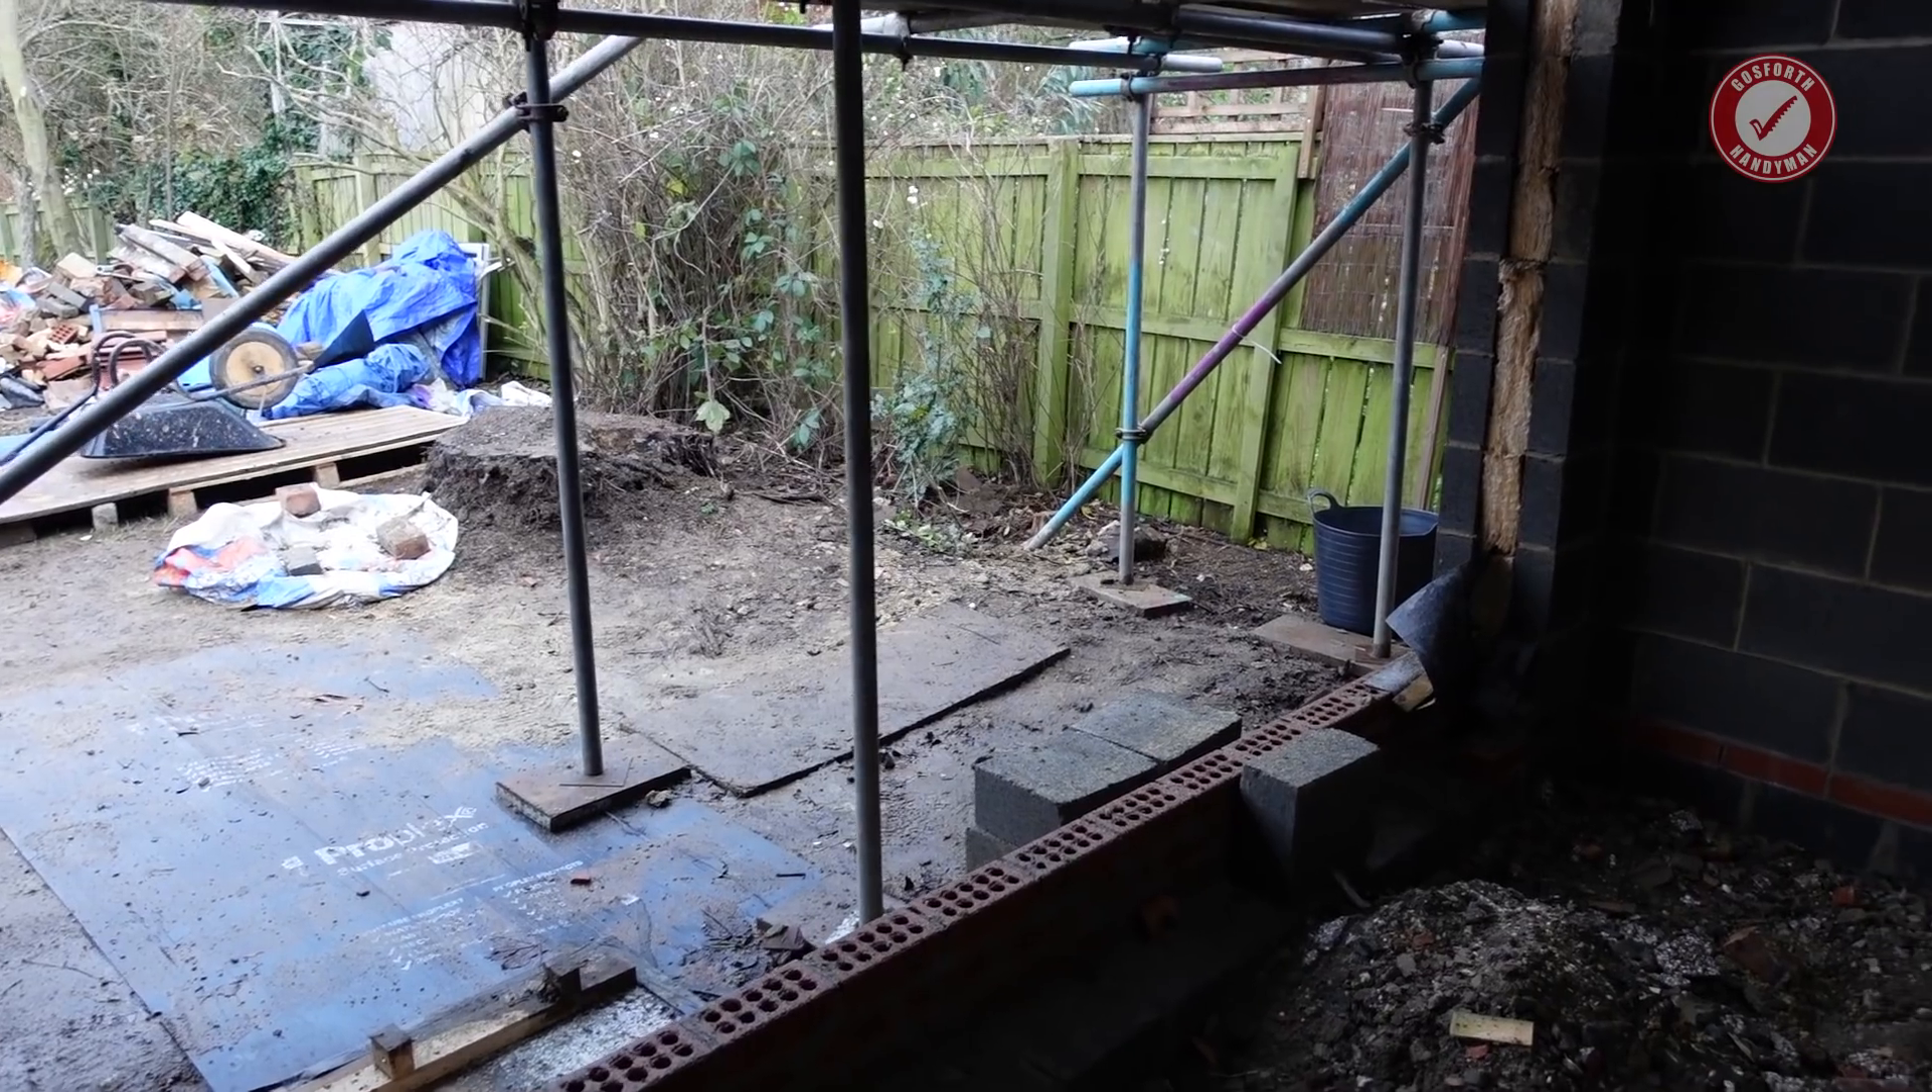We've got a gaping hole on the front here where the bifolds are going.